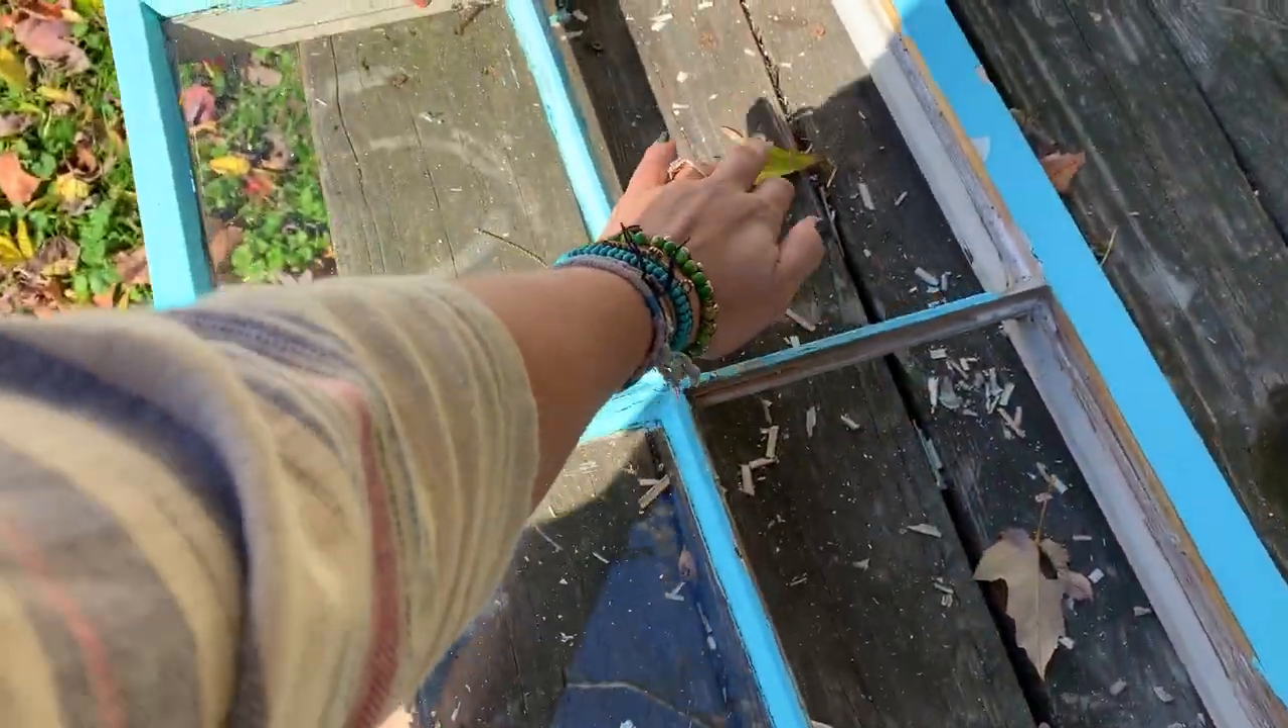I took out the panels of this window that were broken.